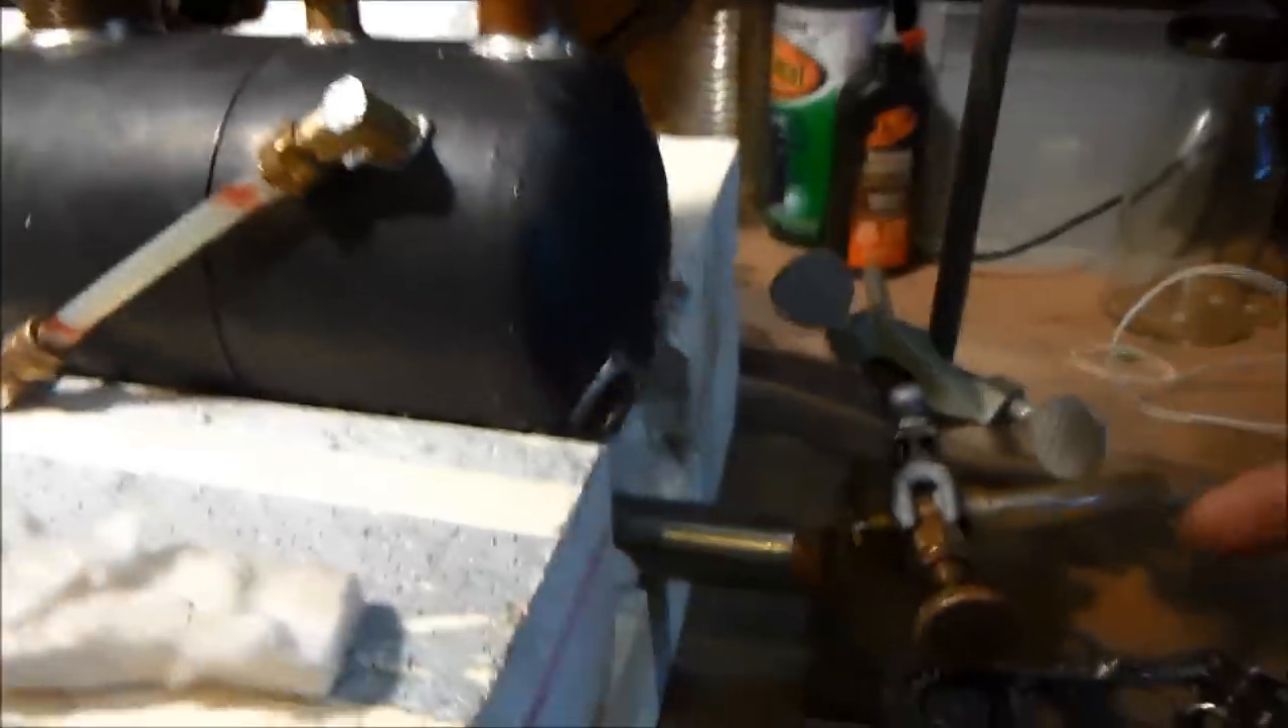And yeah so the boiler just sits right on top like that.